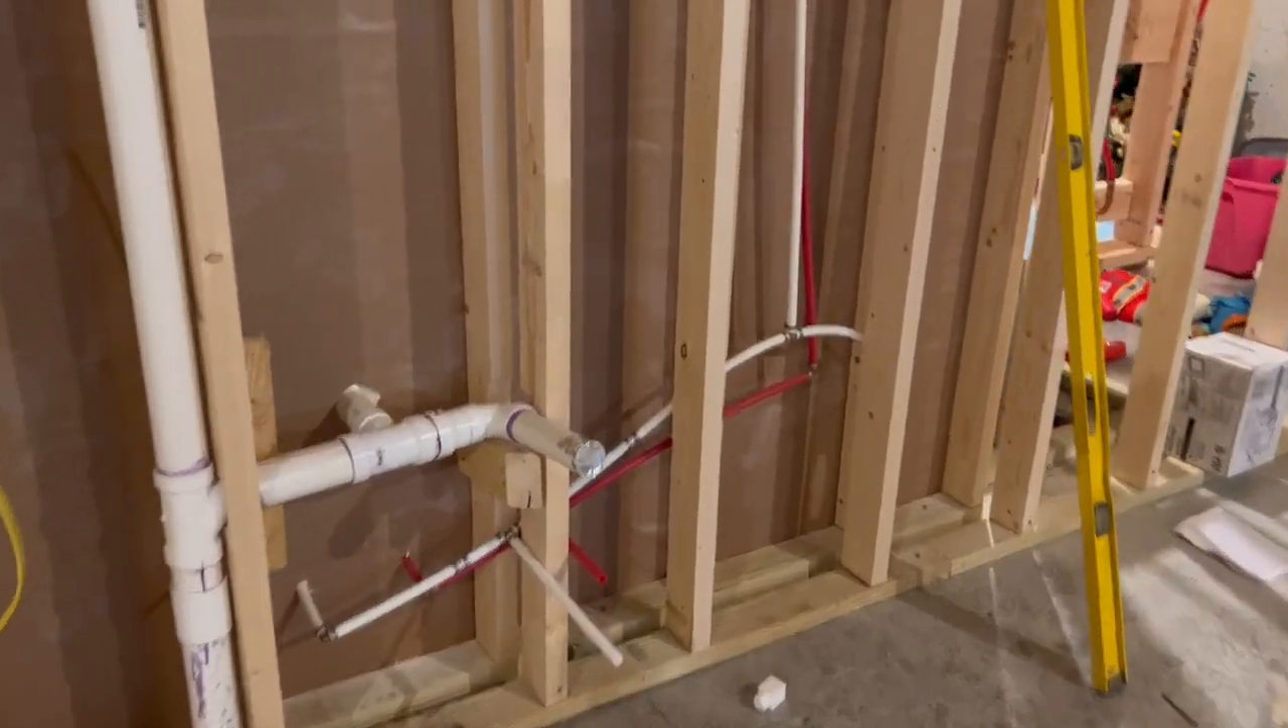So, in this area, you can see over here where James went ahead and started out. He got our plumbing and water lines ran and ready to go, so that is where the sink is going to be.